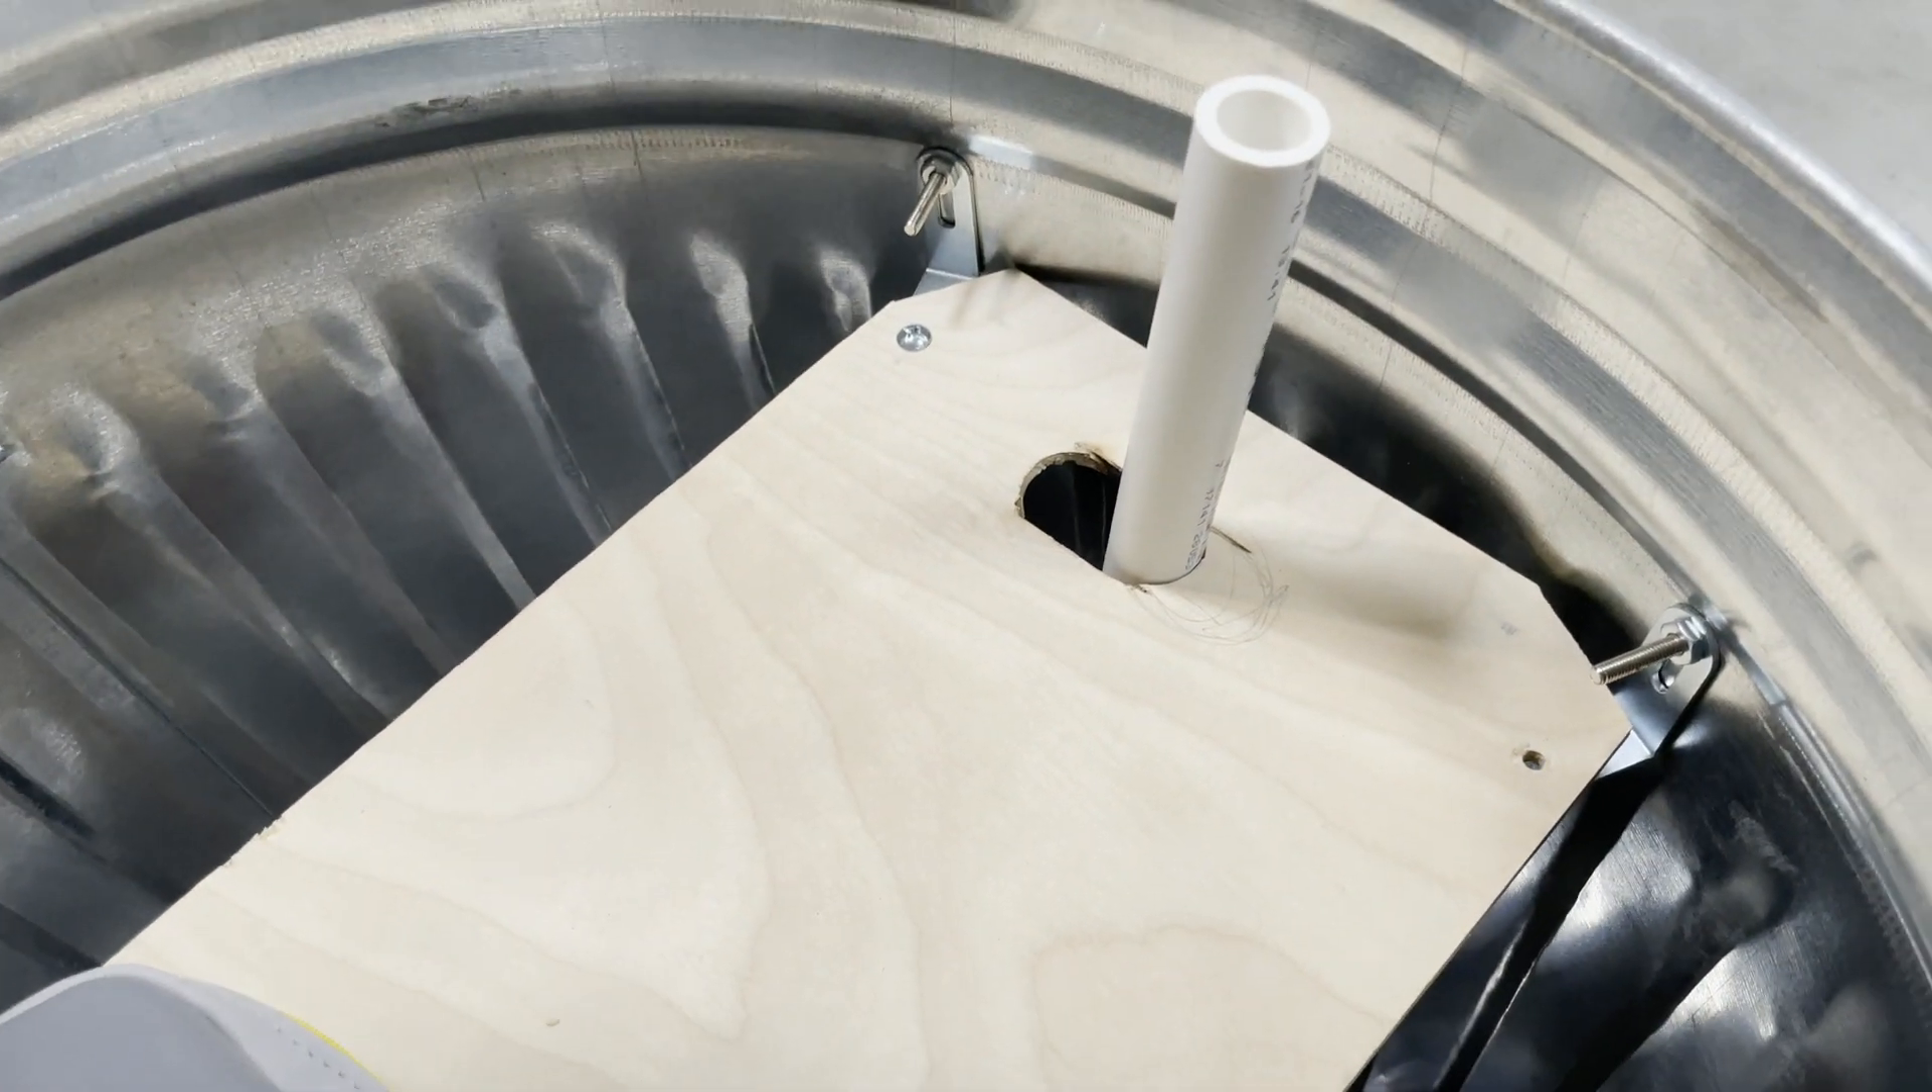This wooden board also has to be removed it's secured by two screws.